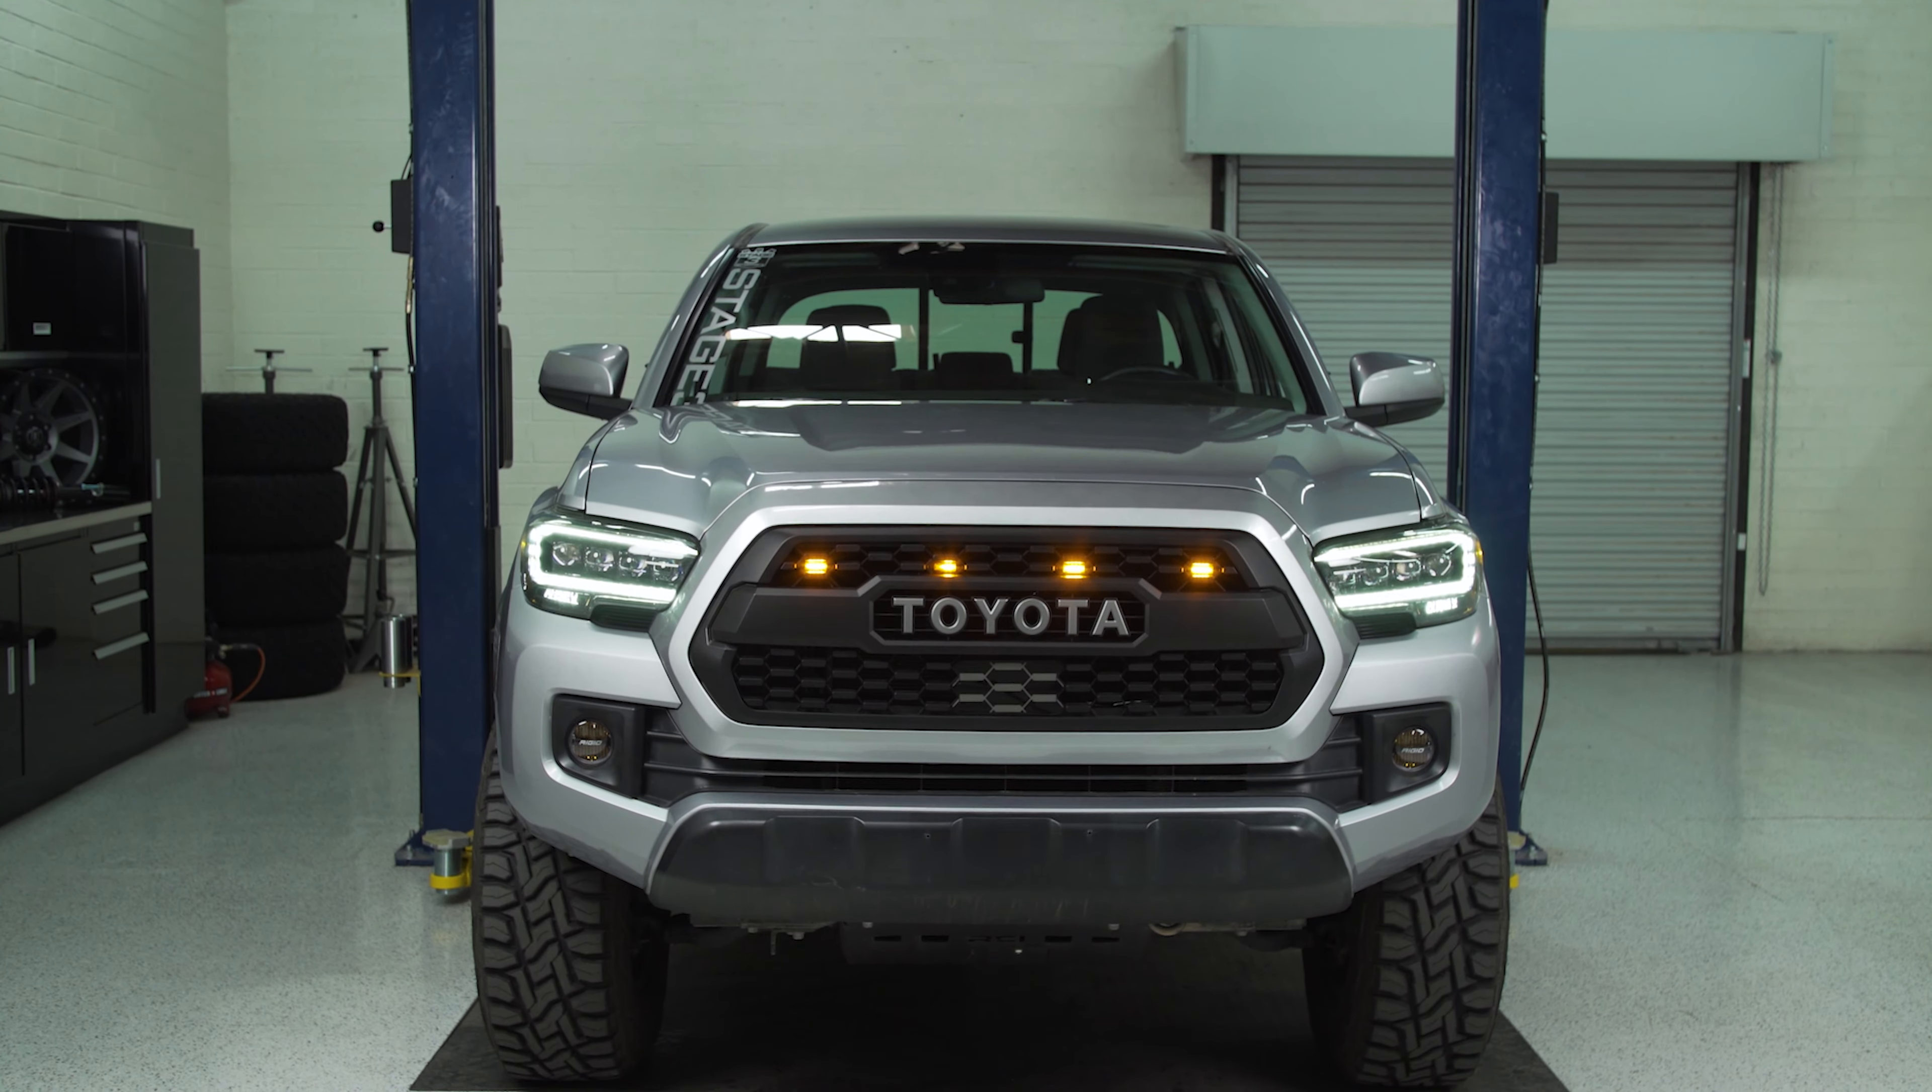All right, guys, that is a wrap on the install for this TRD style grille.